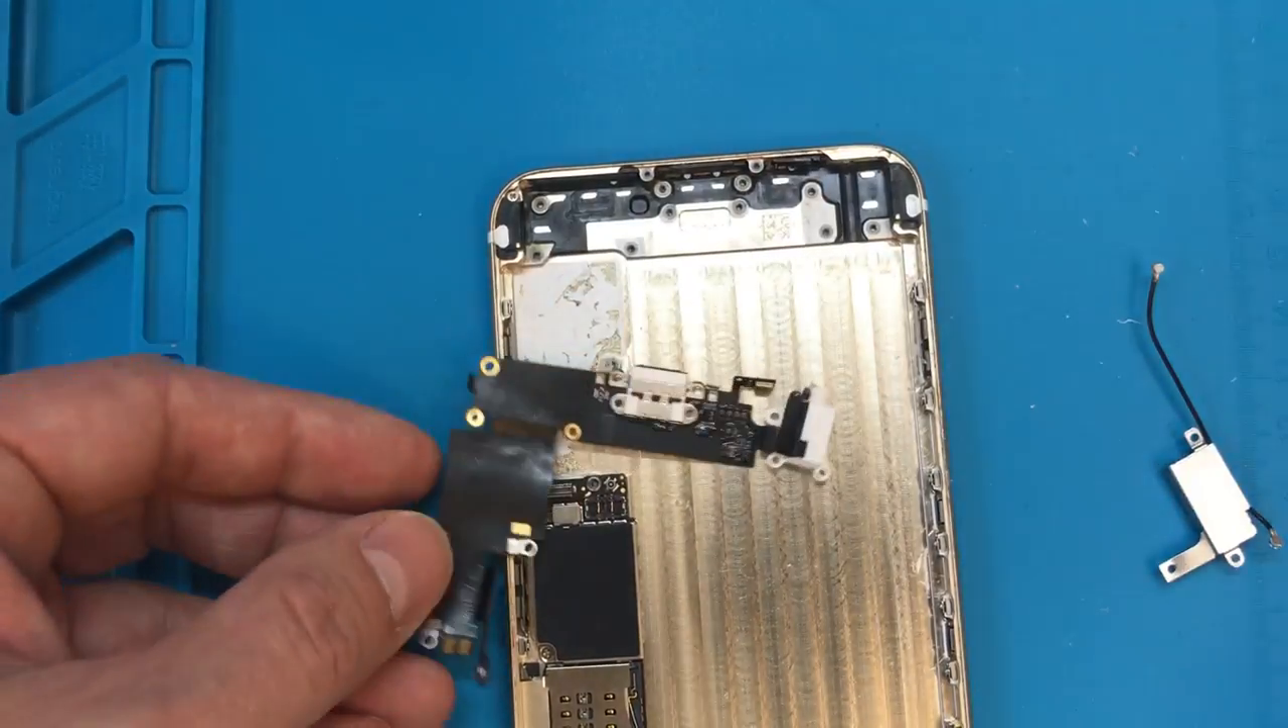I usually don't reconnect the antenna wire just yet you can see I've just set it off there to the side because it usually ends up just getting in the way and being difficult.